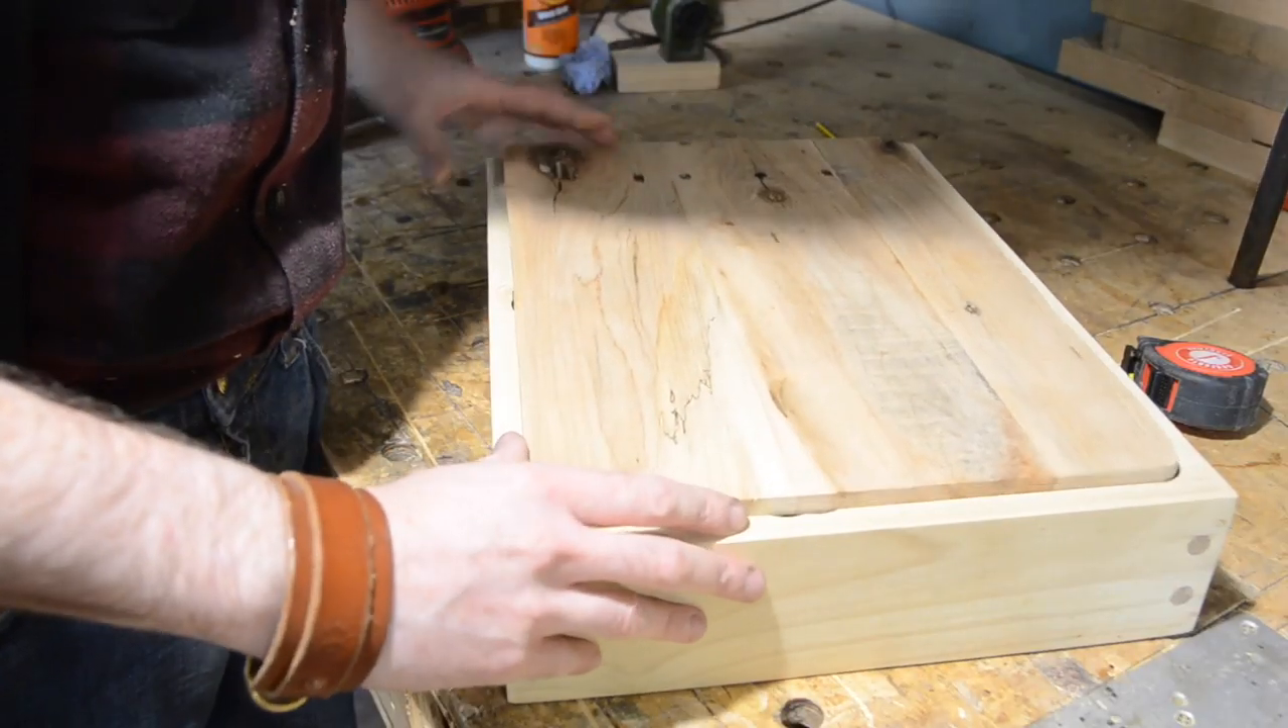The panel now fits into place.